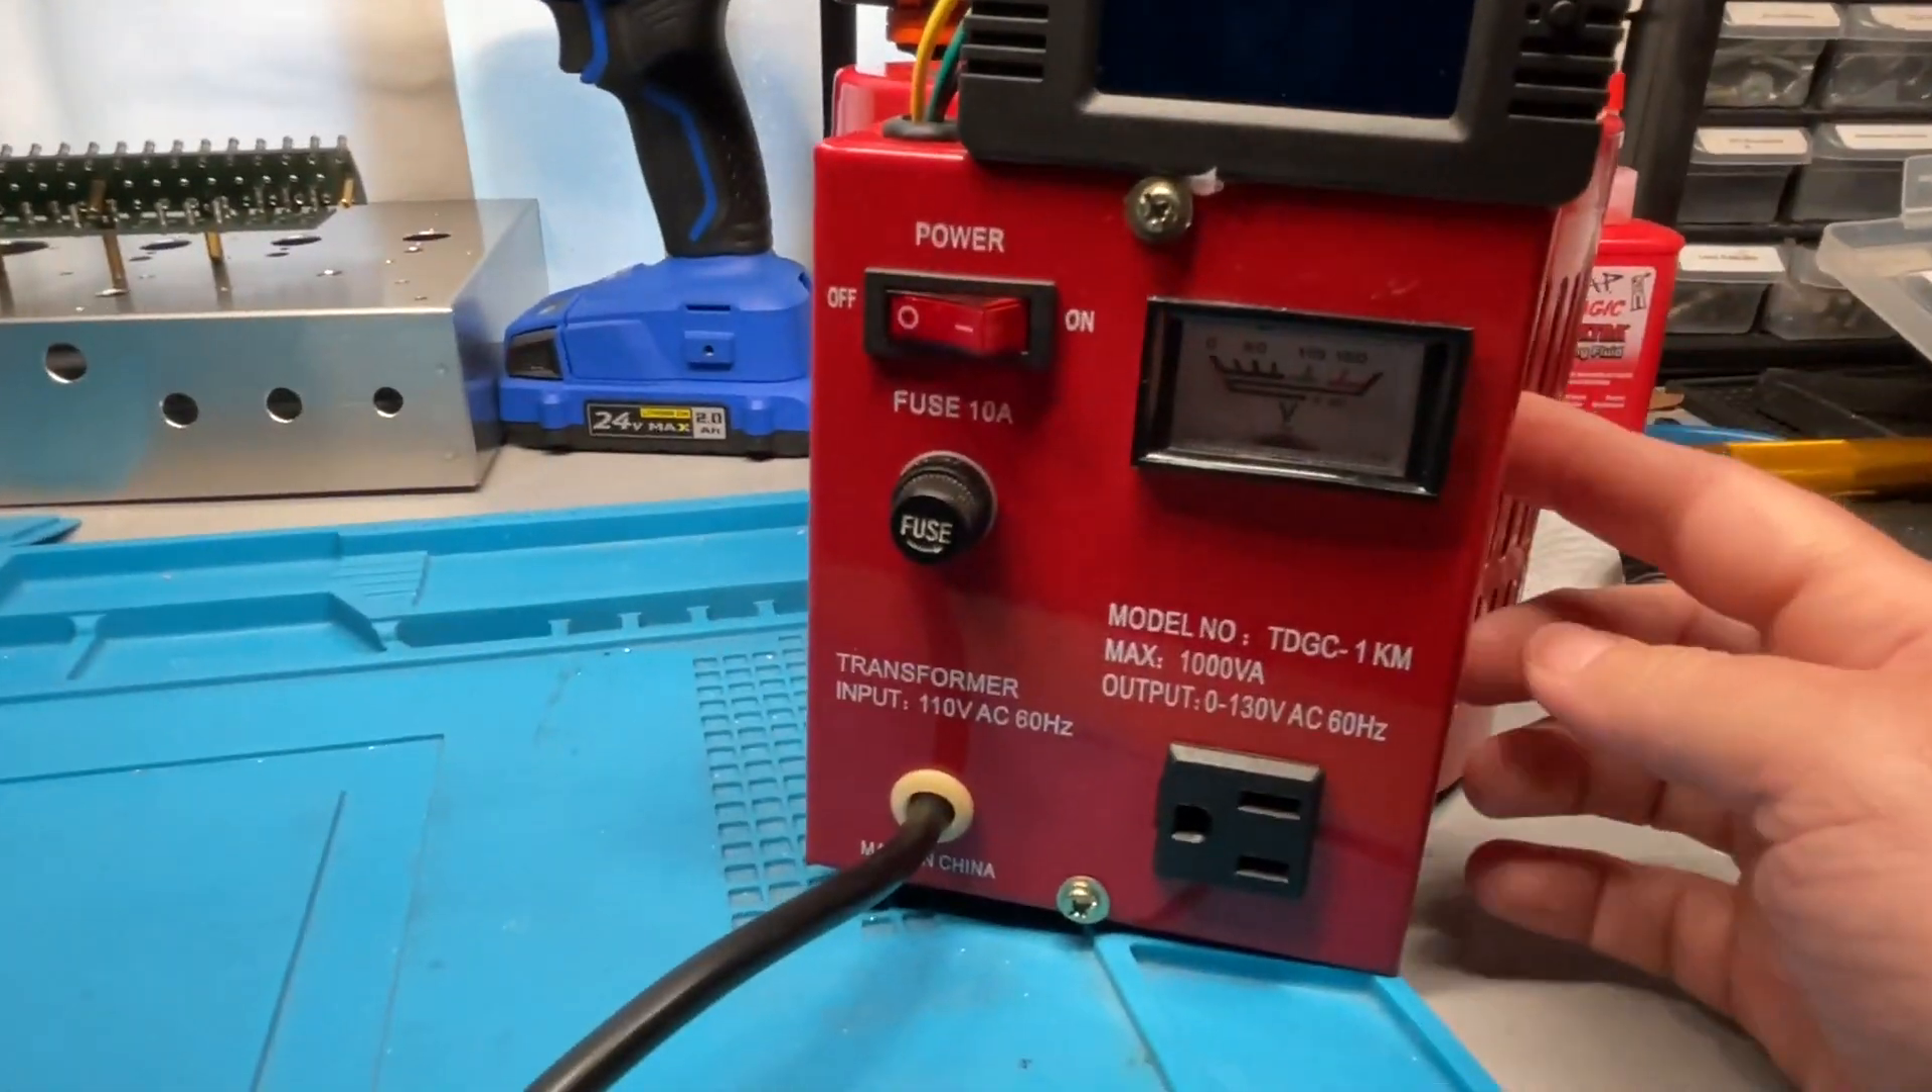Okay i've got the front panel back on here and just one thing i wanted to note about these variacs uh made in china i think these guys these yeah made in china these guys are definitely not accurate.